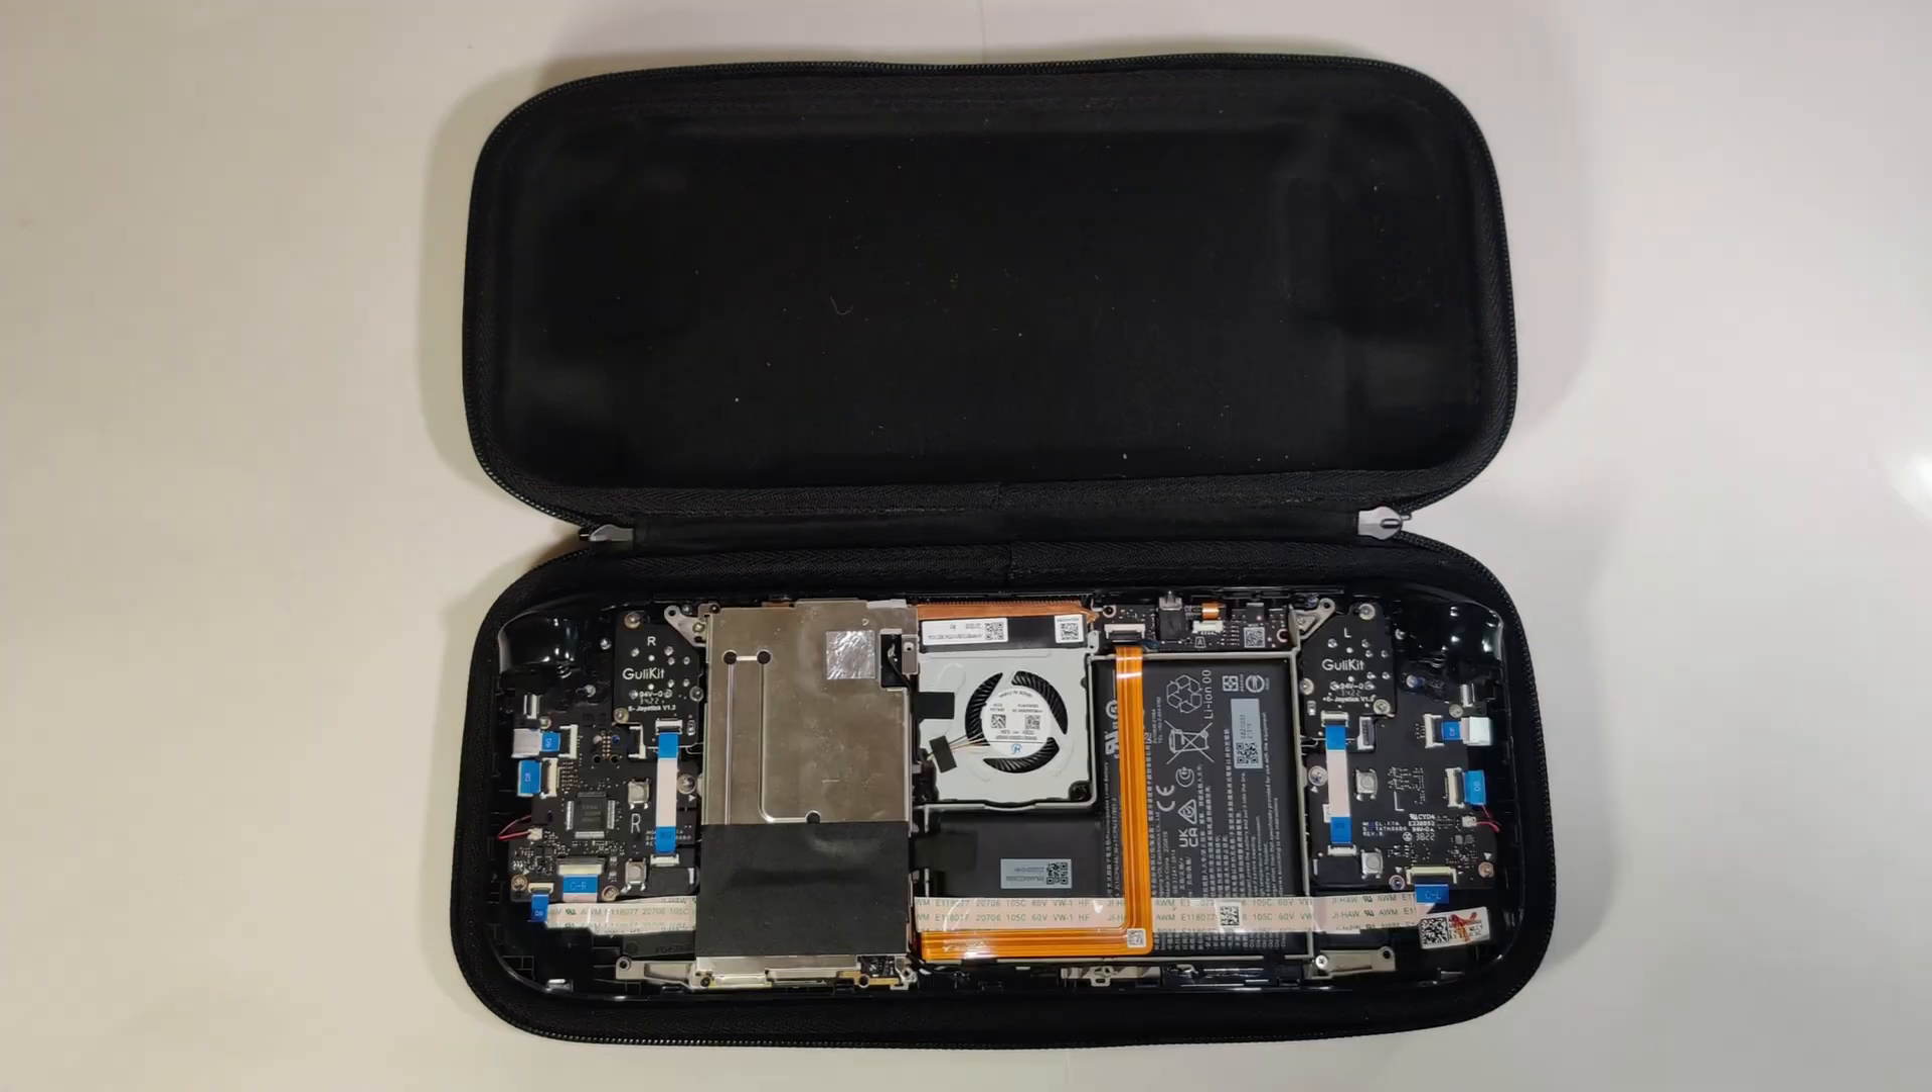Now that we have the backplate off, this is my Steam Deck.